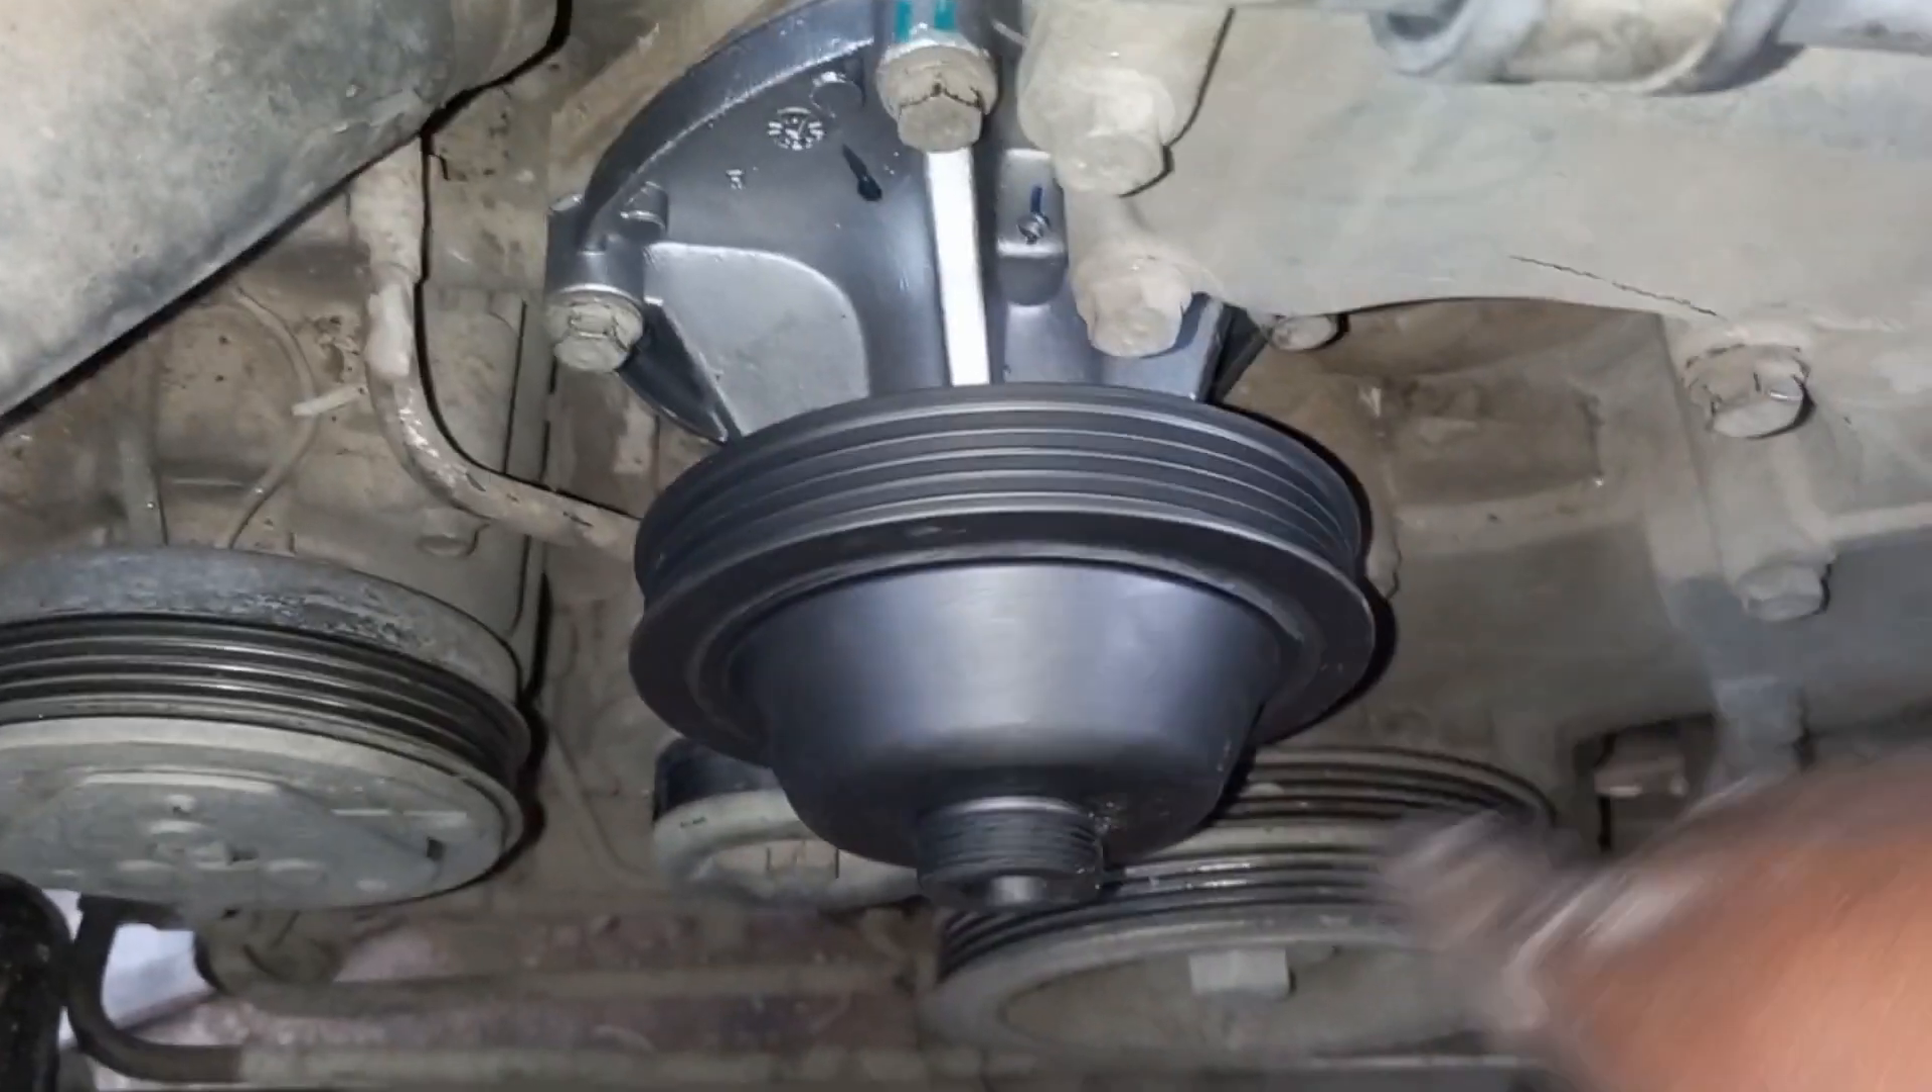तो दोस्तों हमने वाटर पॉंप फिट कर दिया है इंजिन की में।